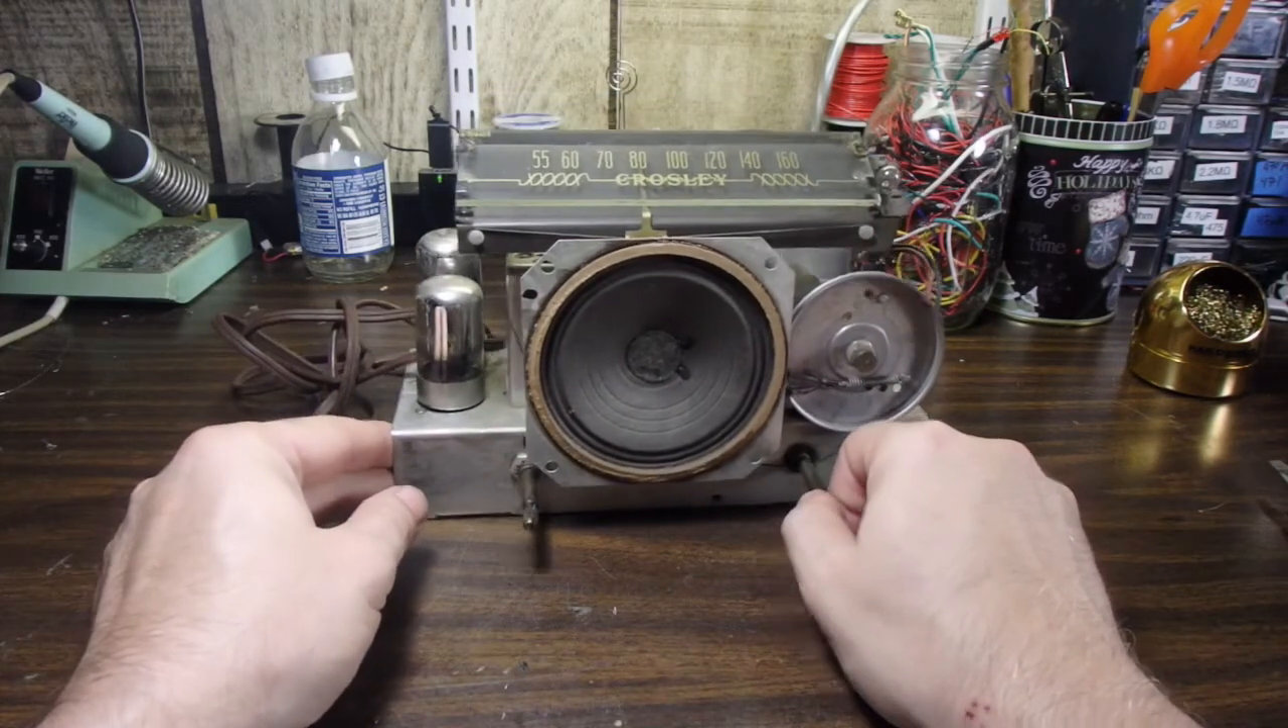So here we have the radio chassis out of the enclosure pretty standard all-american 5 radio speakers in really good condition we're not going to touch that.